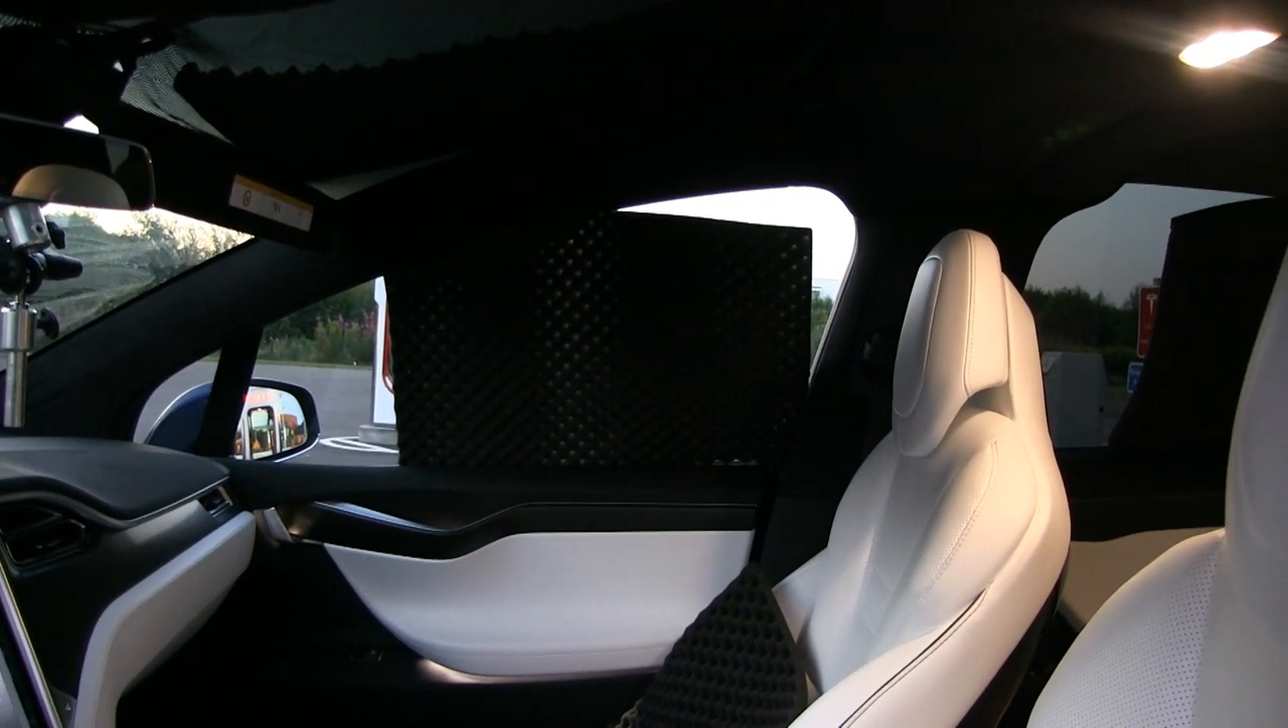And then I also use the same acoustic foam to block some of the side windows, but you see that they are kind of small. Well, they are too small because the Model X windows are so freaking huge.